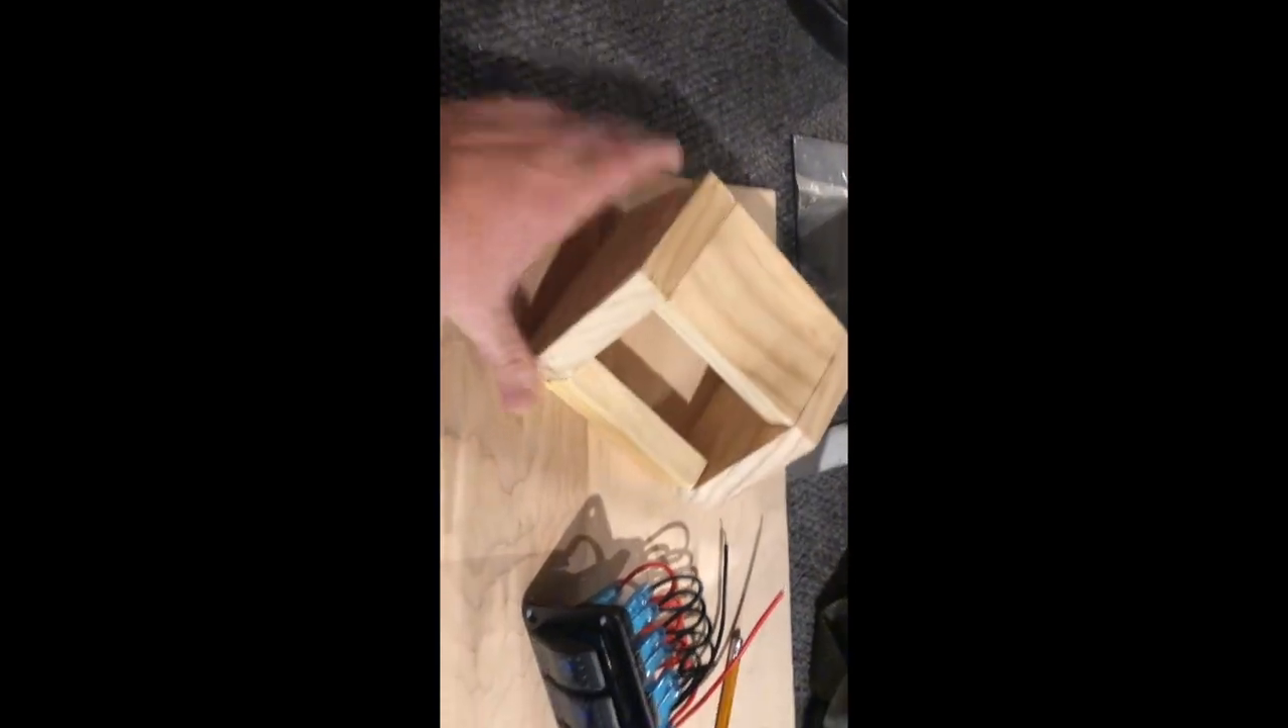All right we got these four pieces assembled got it glued and nailed in.